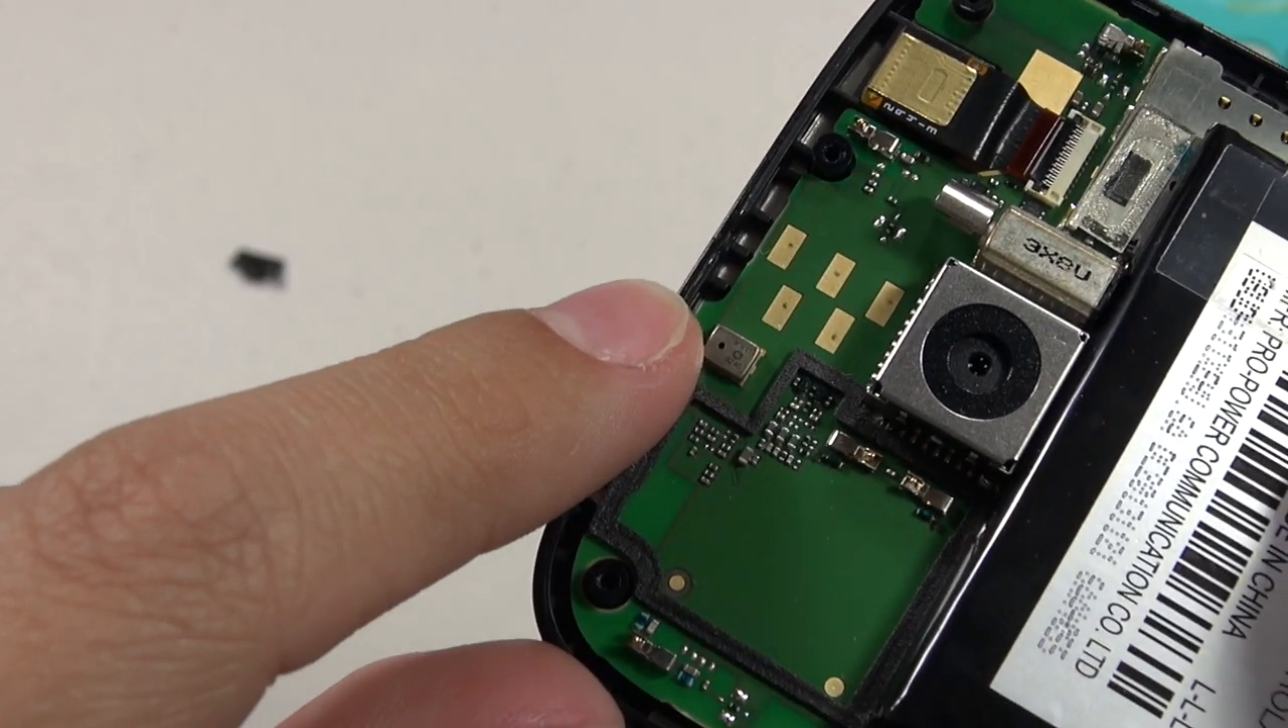So here's the microphone that the gasket was covering.